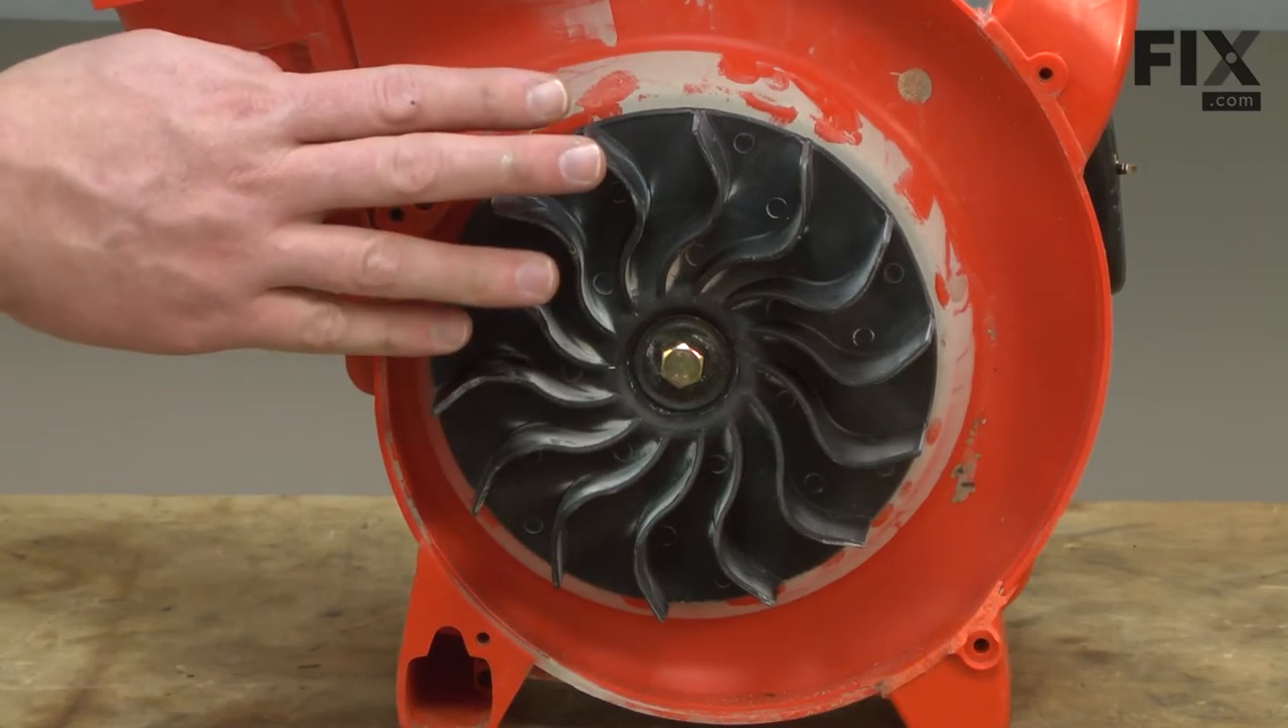Now we have access to the impeller.